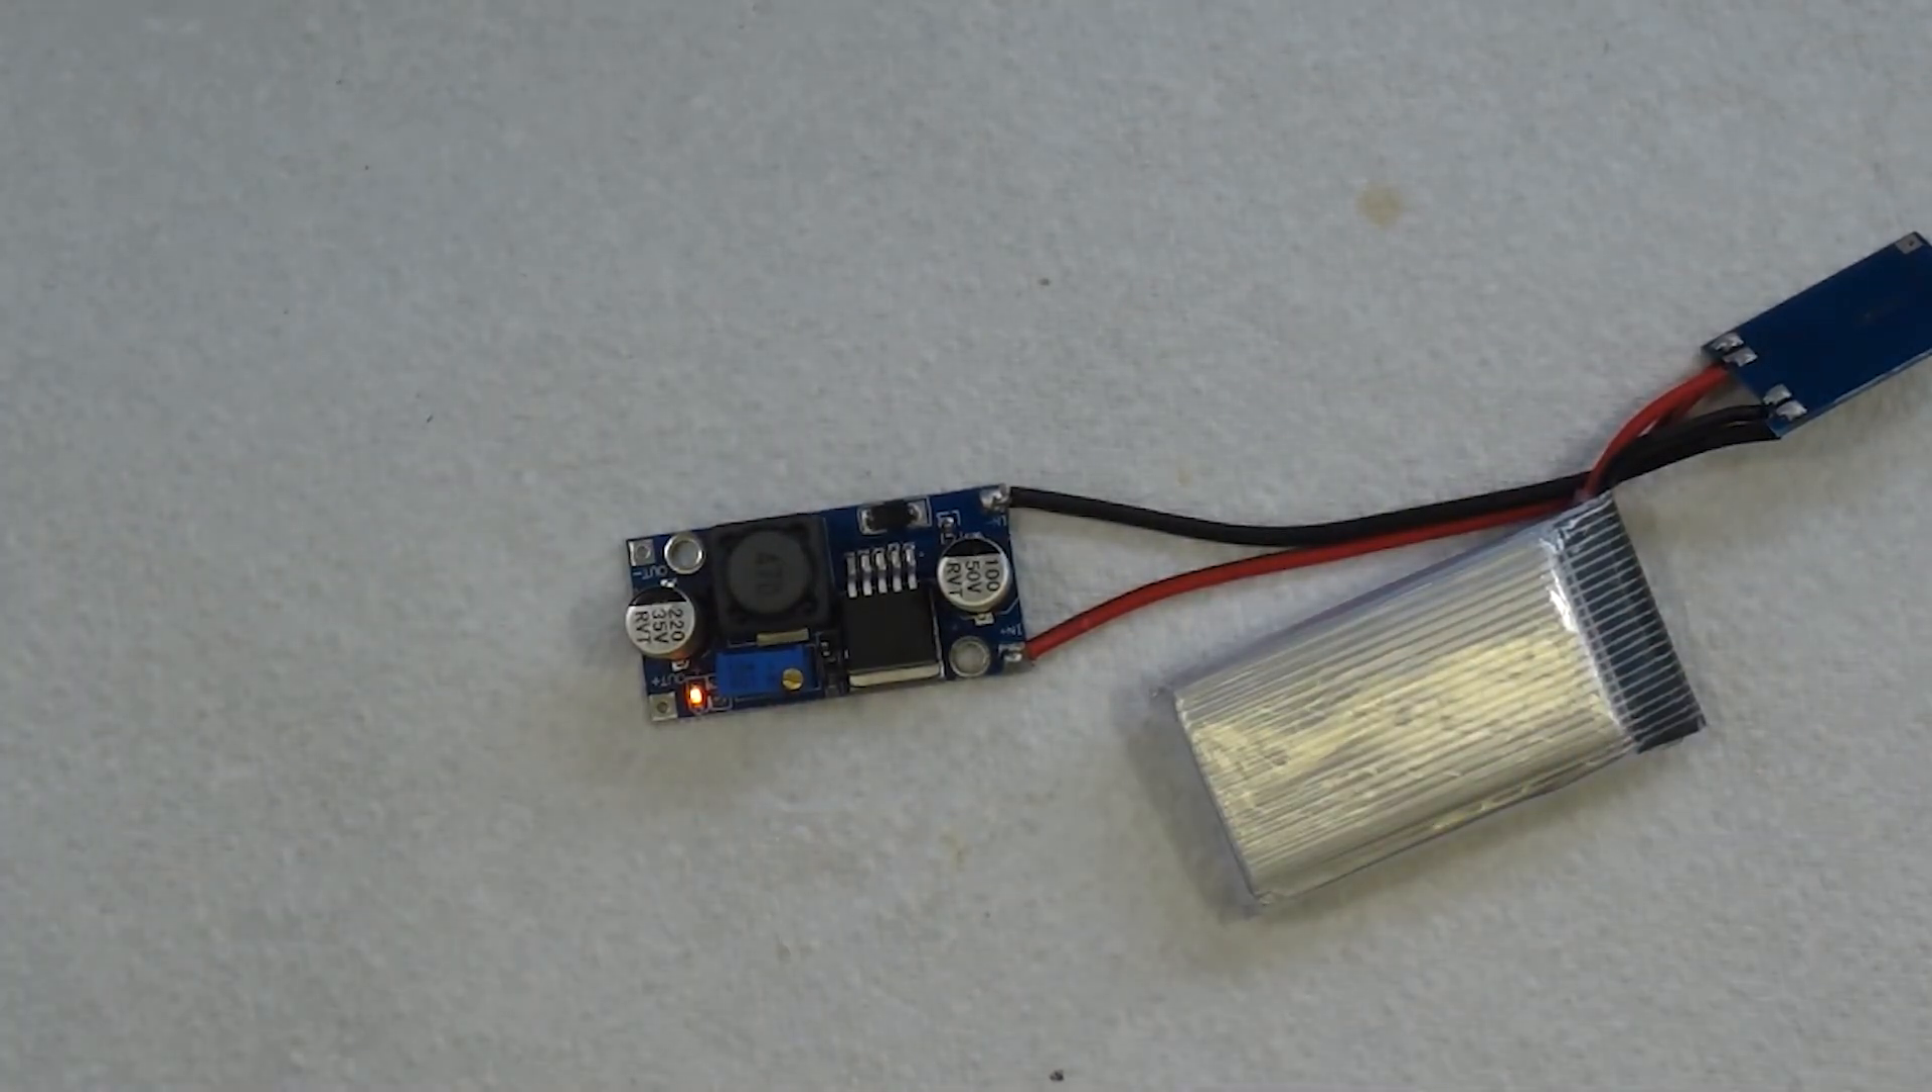Now we've got our battery wired up.